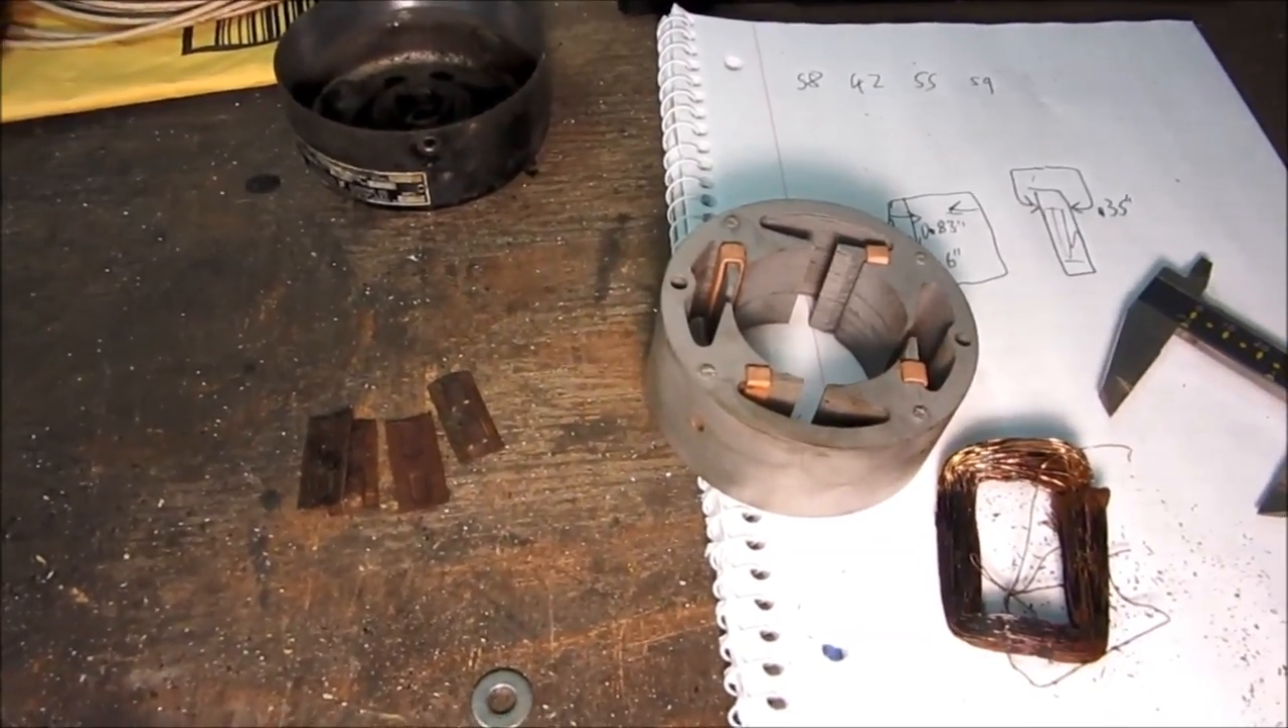I went ahead and took the old windings off and this is one example.